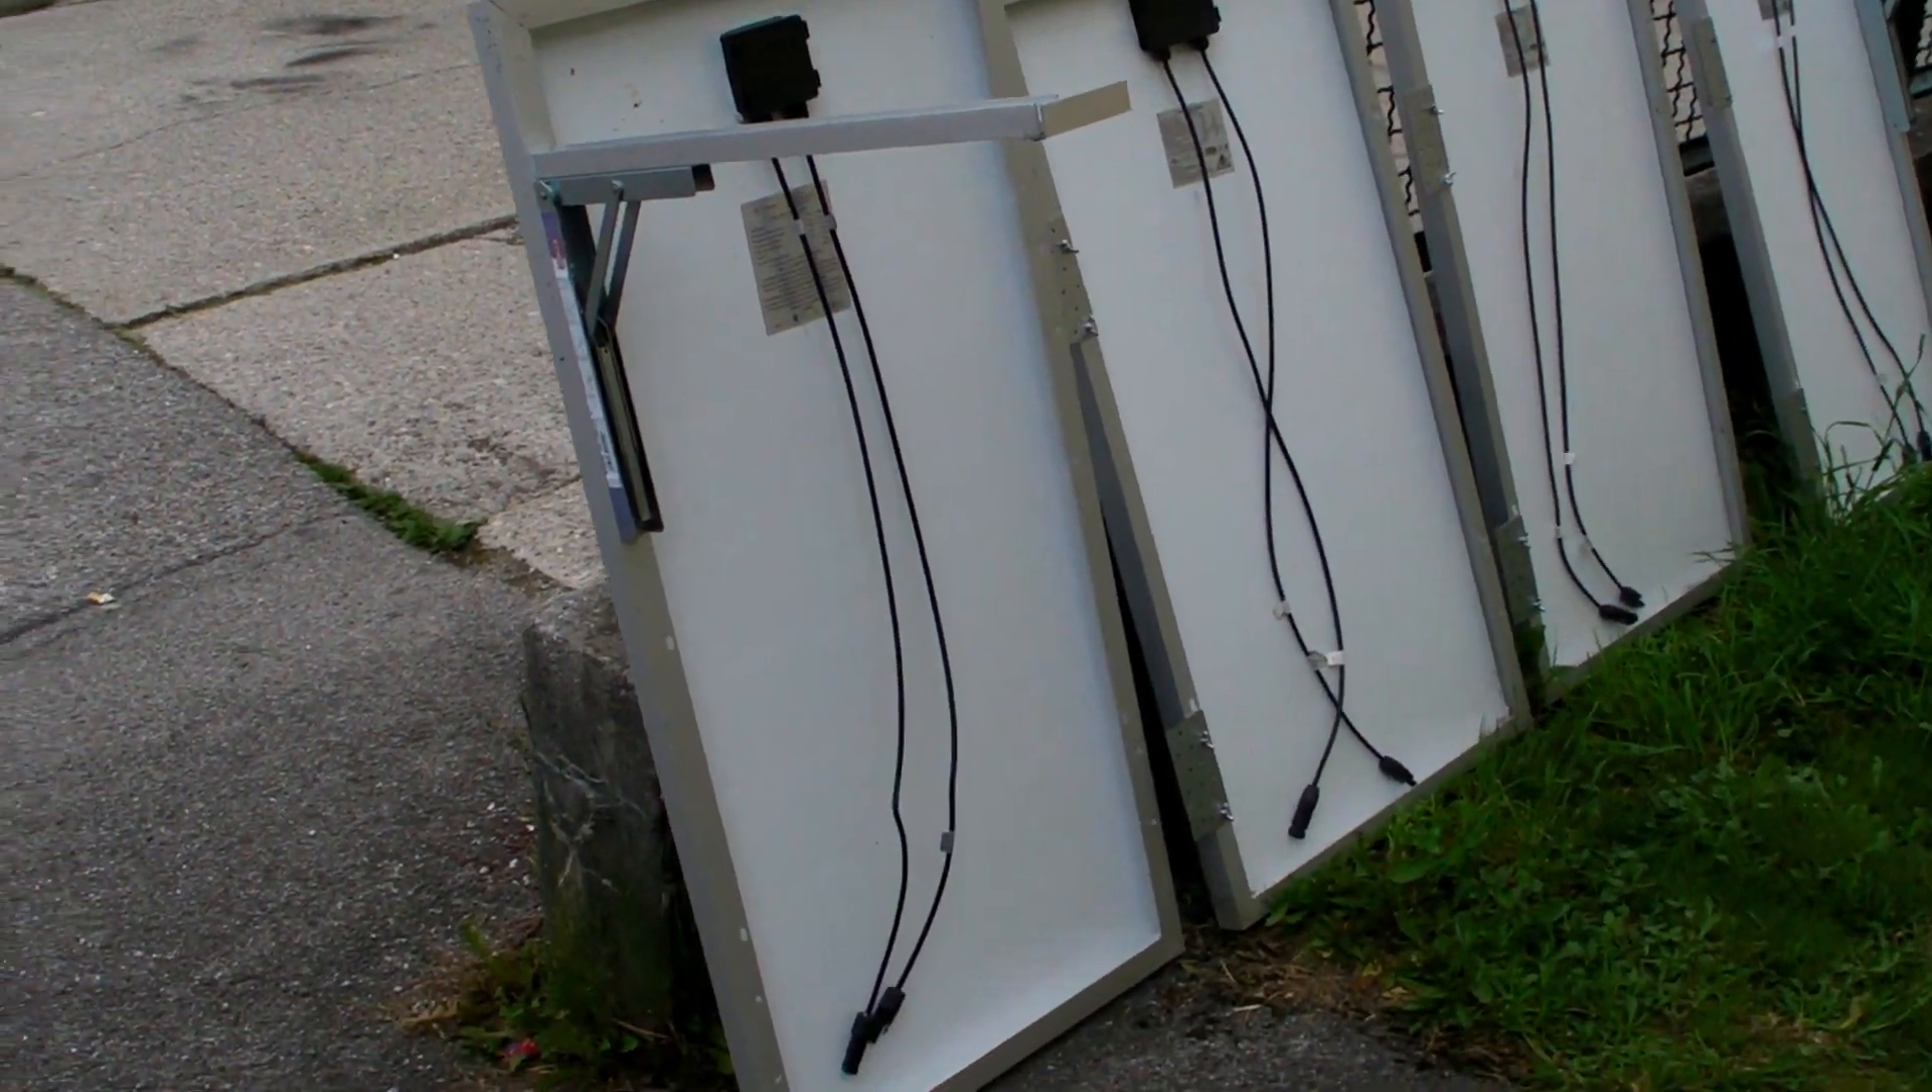Und hier seht ihr das fertige Produkt aber noch nicht montiert.